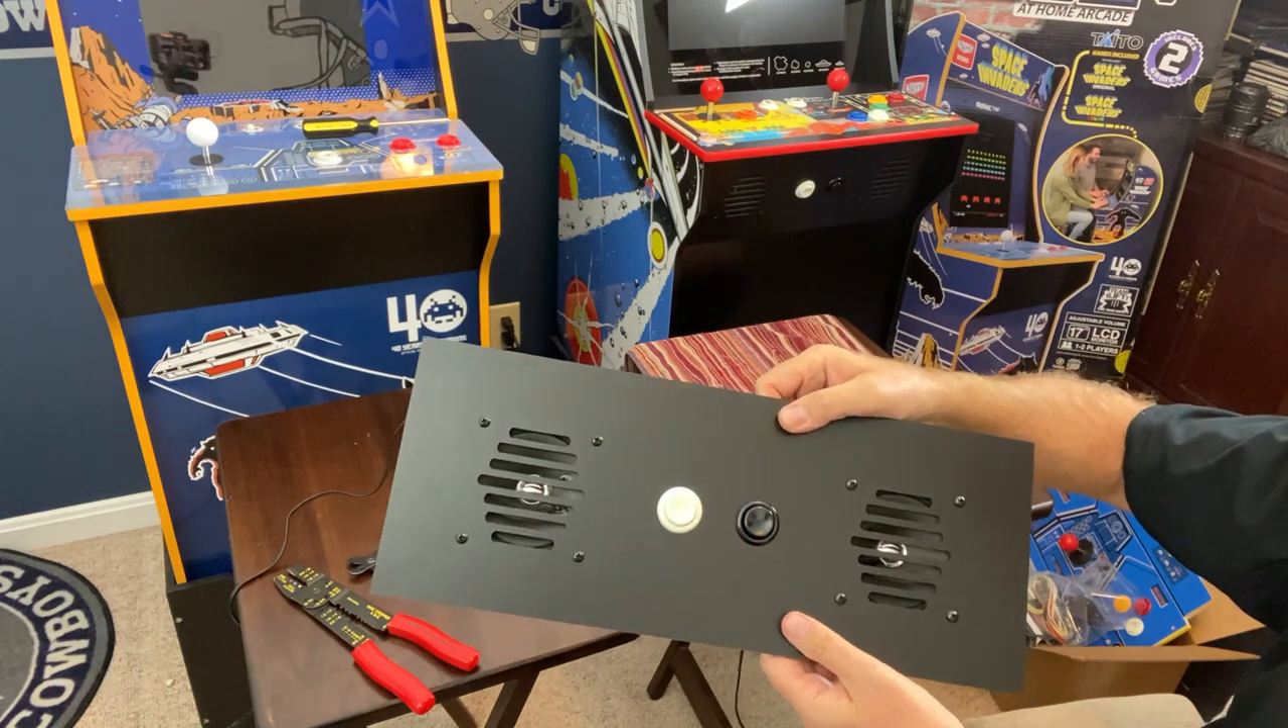I've finished building the speaker panel assembly it's called the J Panel so I've got the two buttons installed.